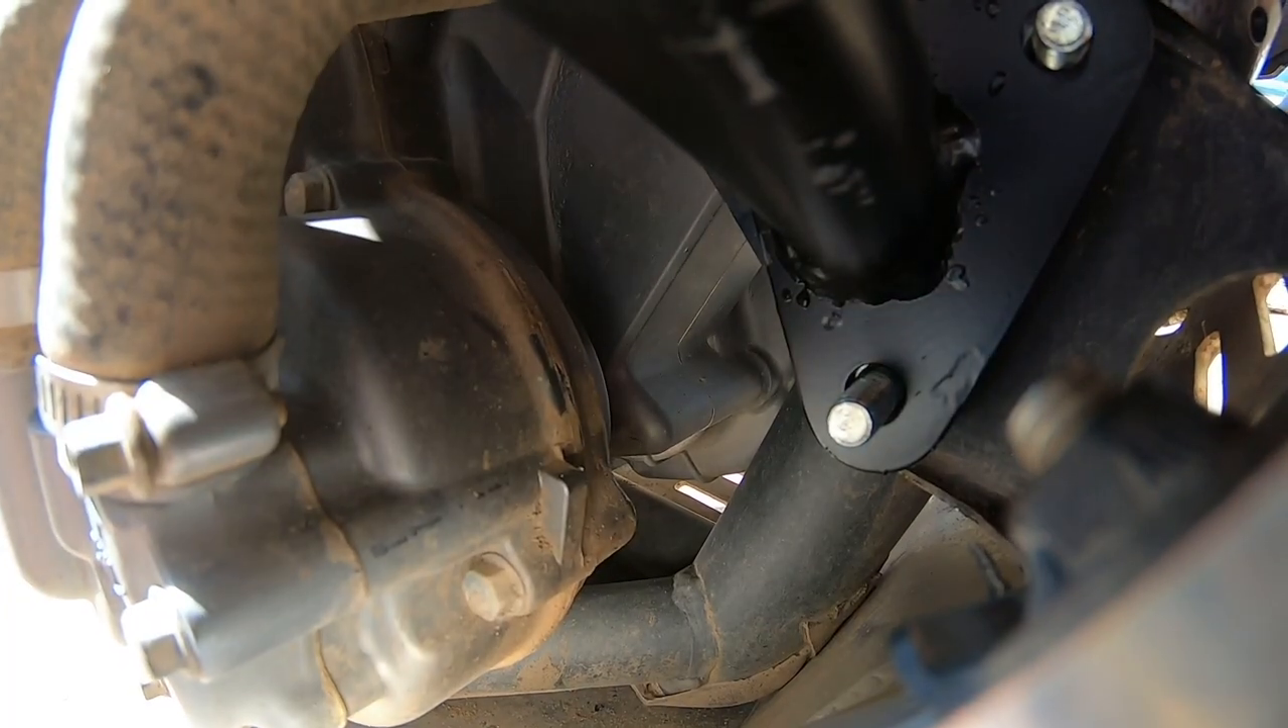You have the bolts through we gotta put a washer and the nuts on.